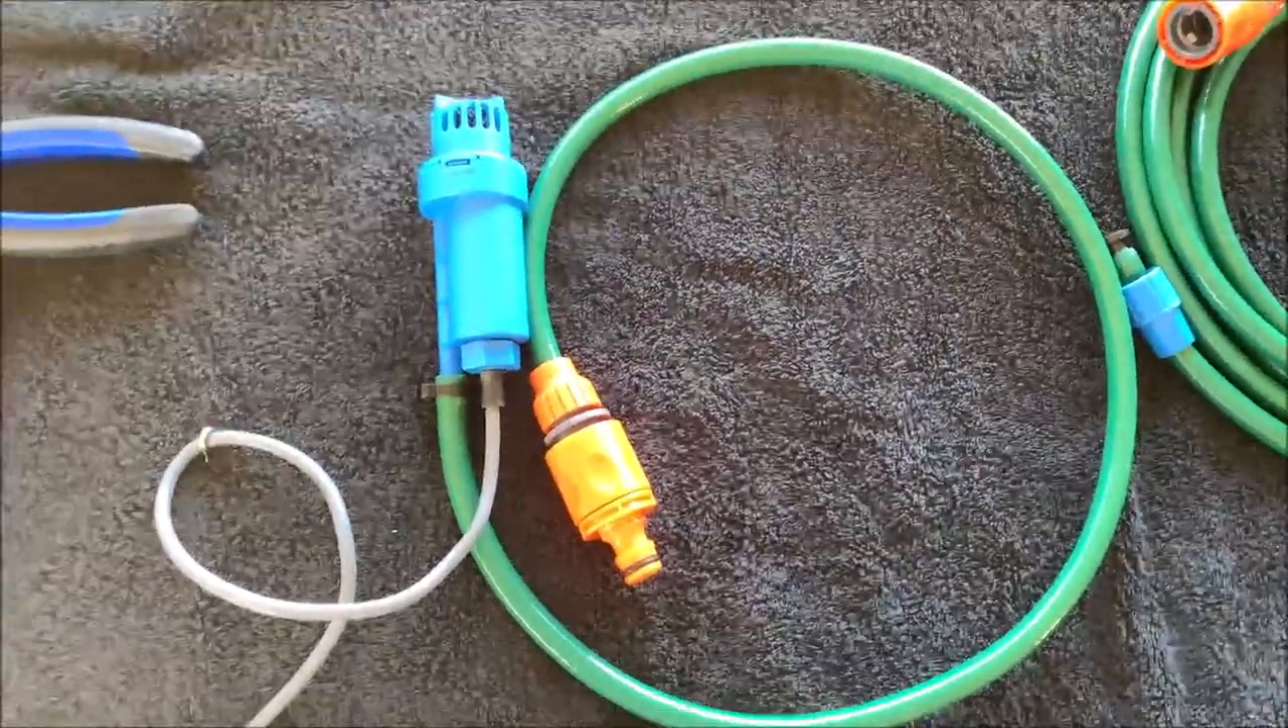So now I've gone ahead and added the garden hose joiner onto the end.